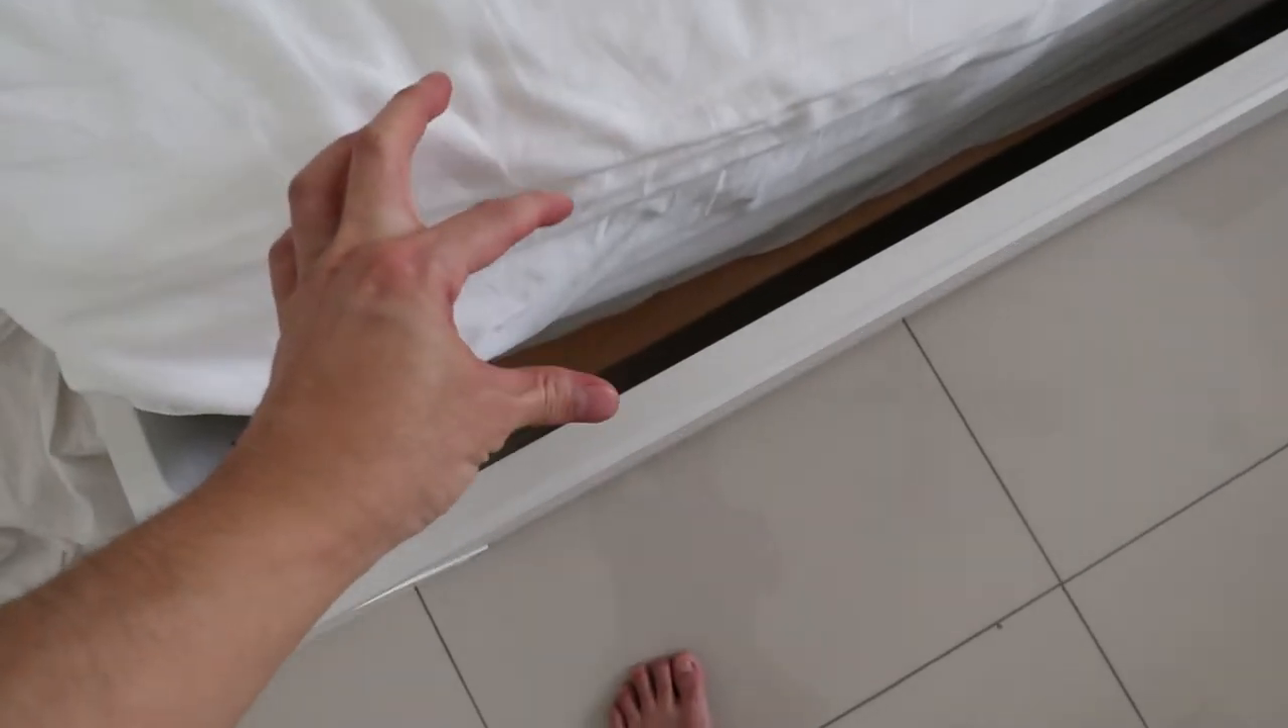What I bought, the mattress, is actually 190 centimeter length. And the Ikea bed frame actually is a 200 centimeter. So I made a mistake. So as you can see, there's a 10 centimeter gap over here.